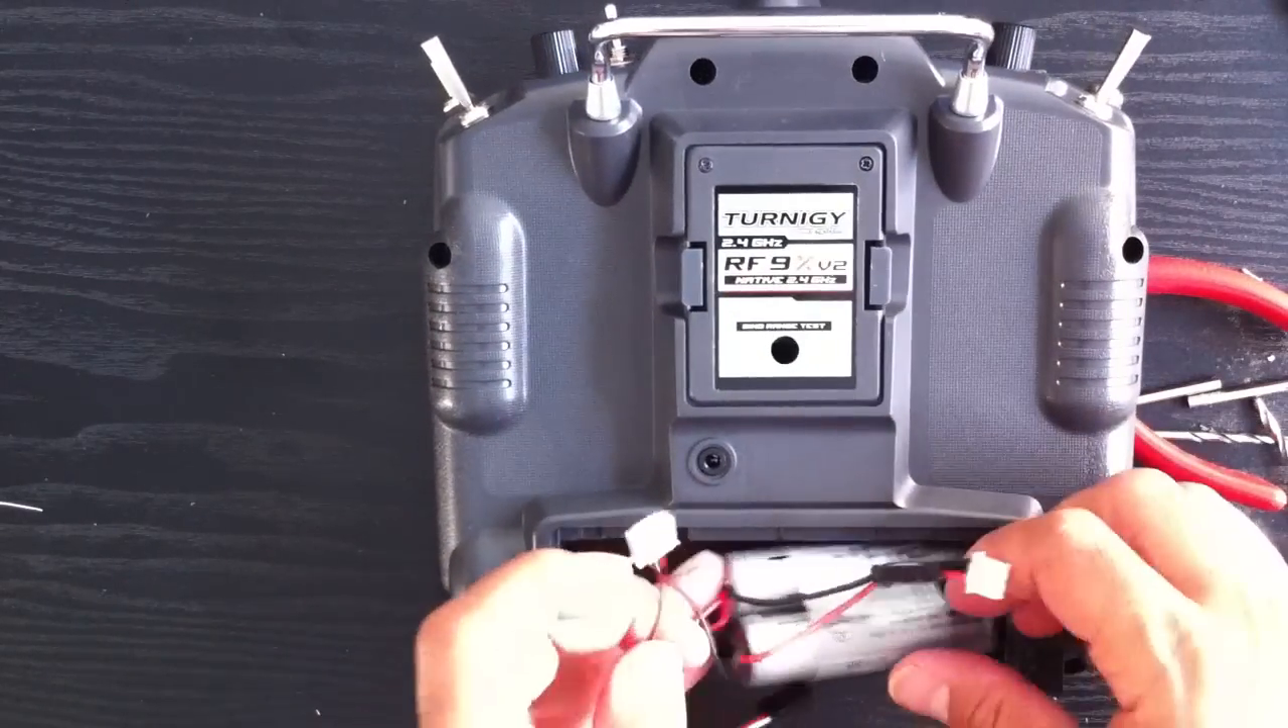All we need to do now is put the battery back in again.